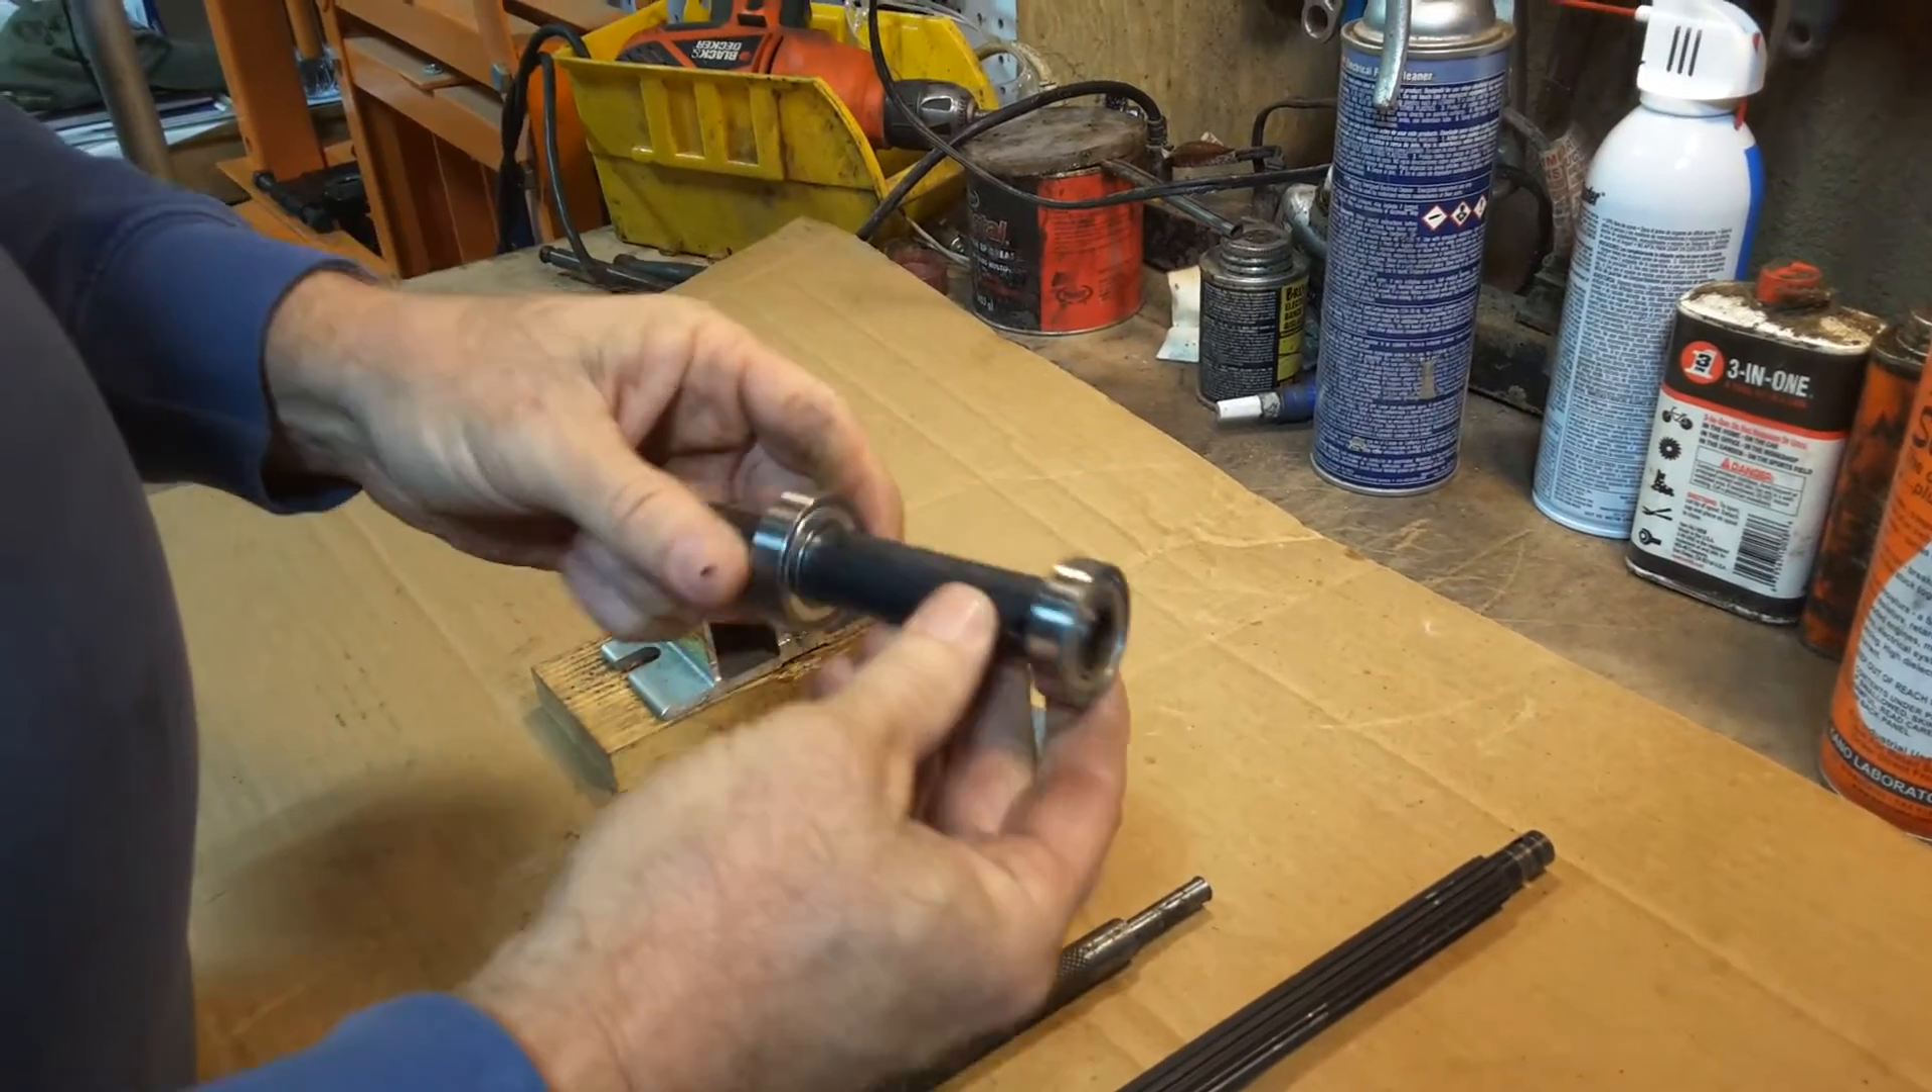Okay, so both of the new bearings are installed.